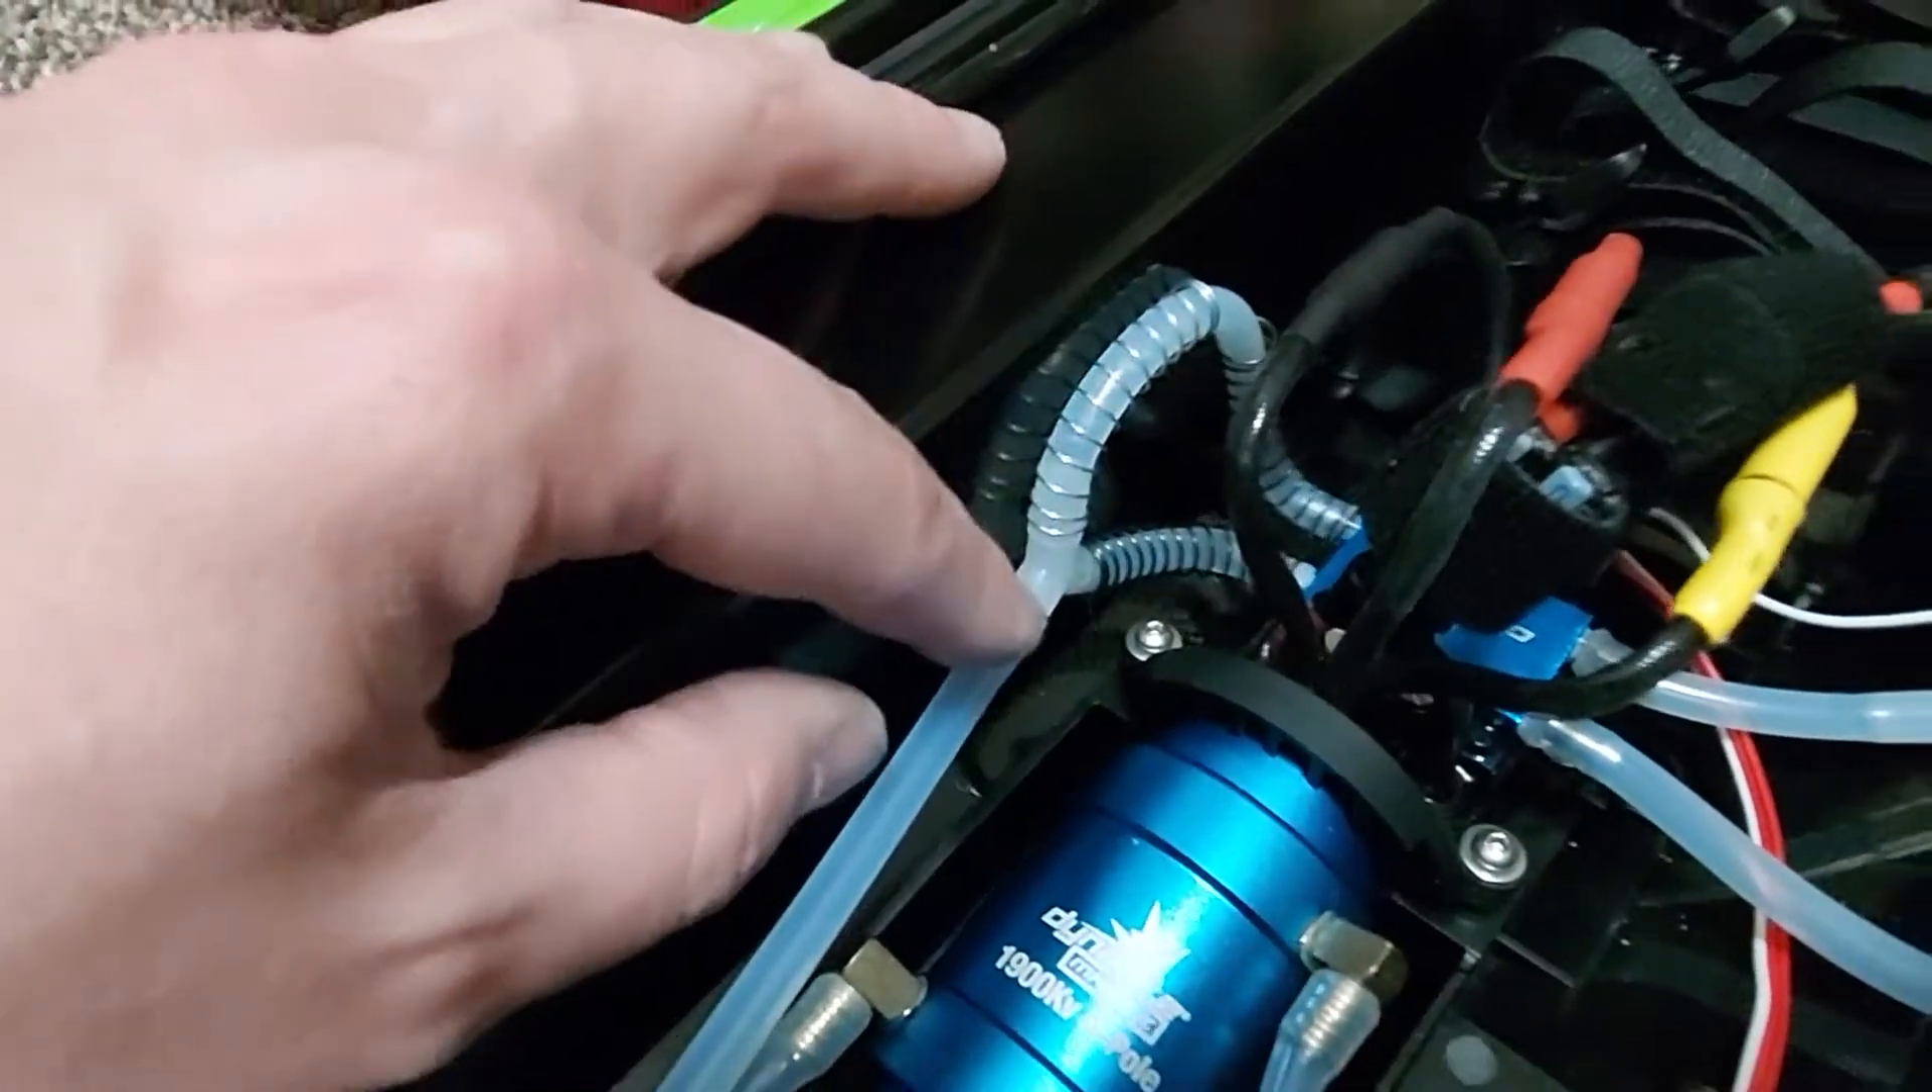I put uh springs down in here so that we don't get any kinks in the hose.